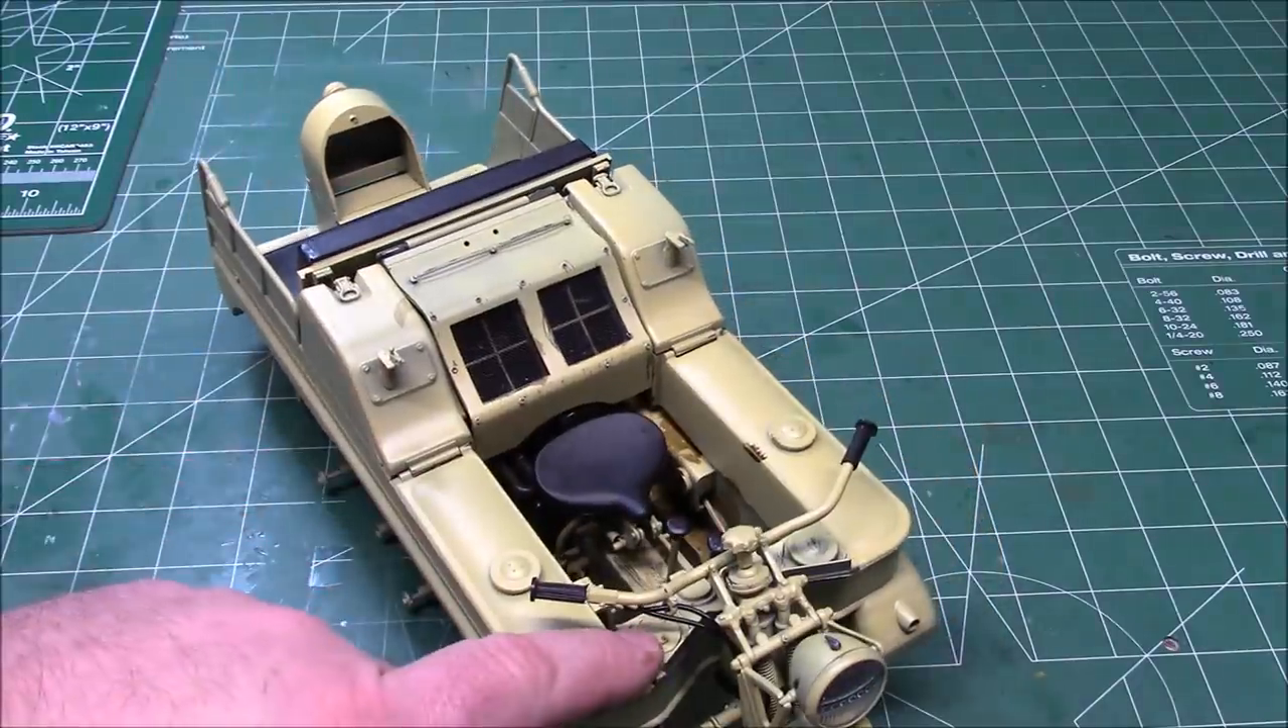I've got the front end on.